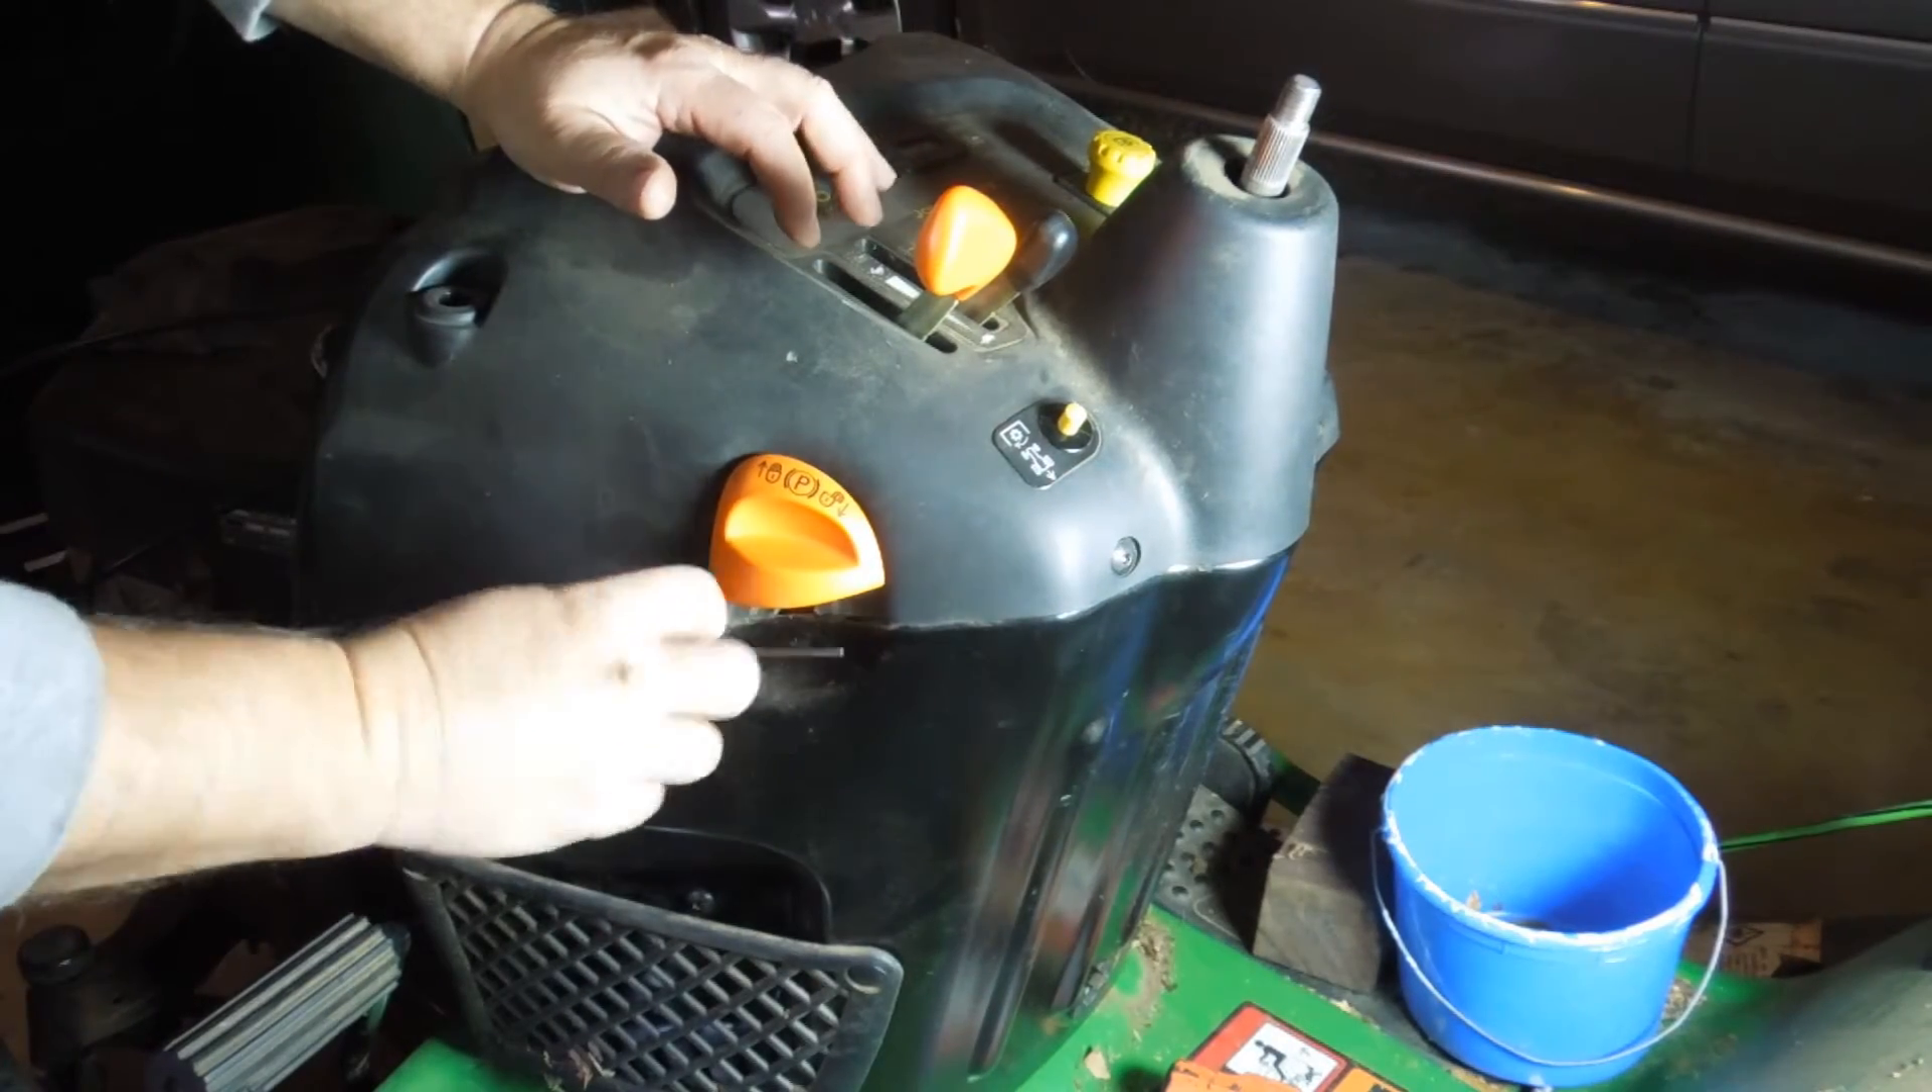I have the steering wheel off now.